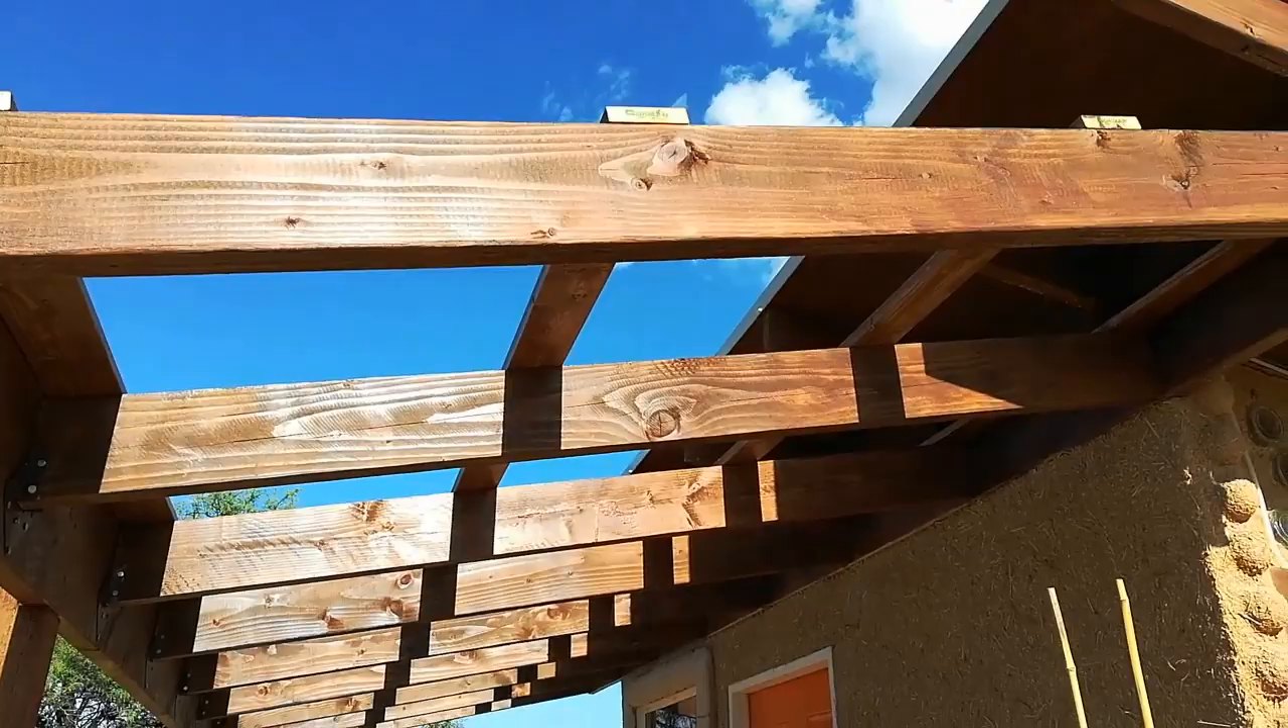Okay, I really wanted to get this done today and I managed to do it. I got the purlins installed, 24 on center, and good to go.